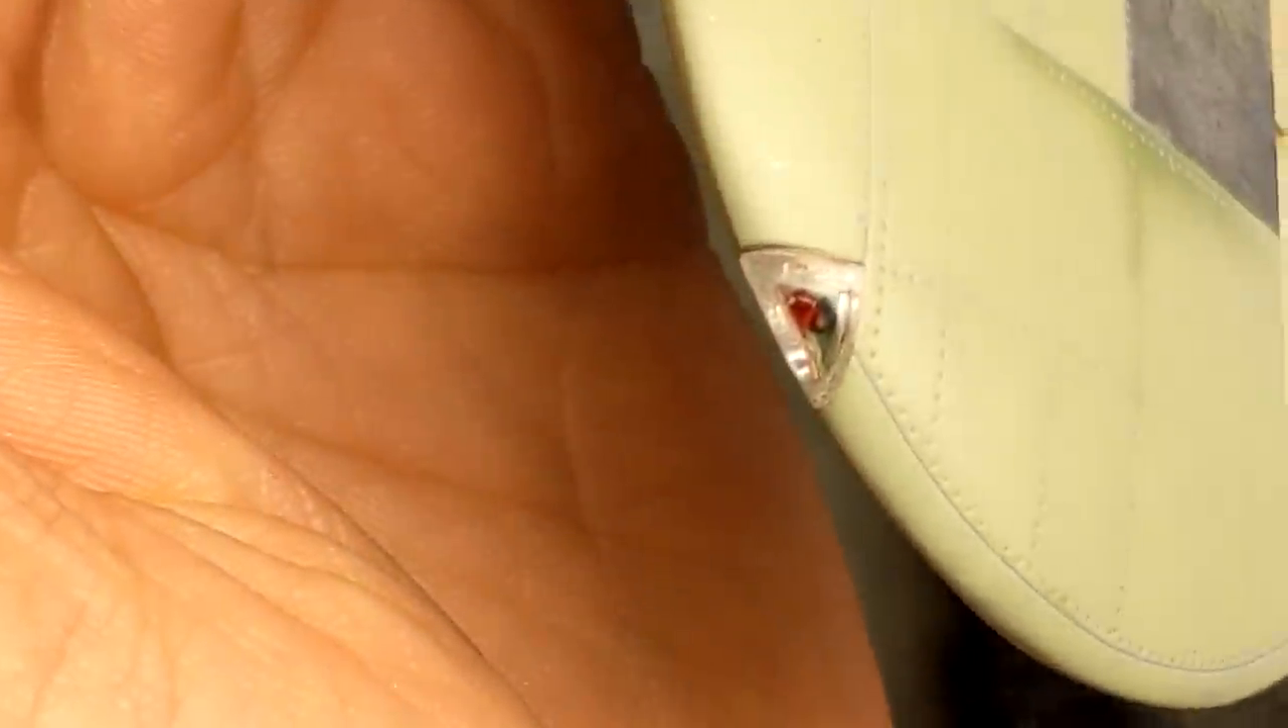With the bulb glued in place it's simply a case of putting the lens over top and voila a little bit of detail to make it more interesting to the eye.